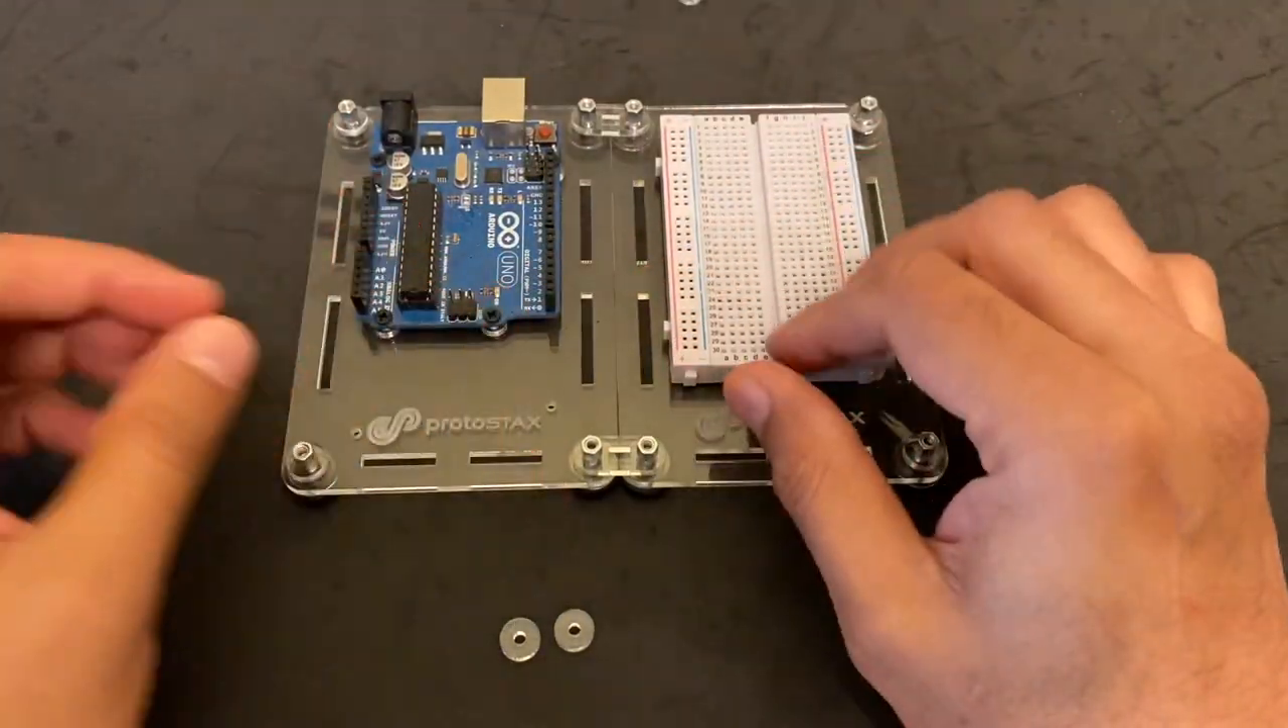We have horizontally stacked two enclosures in a platform configuration.